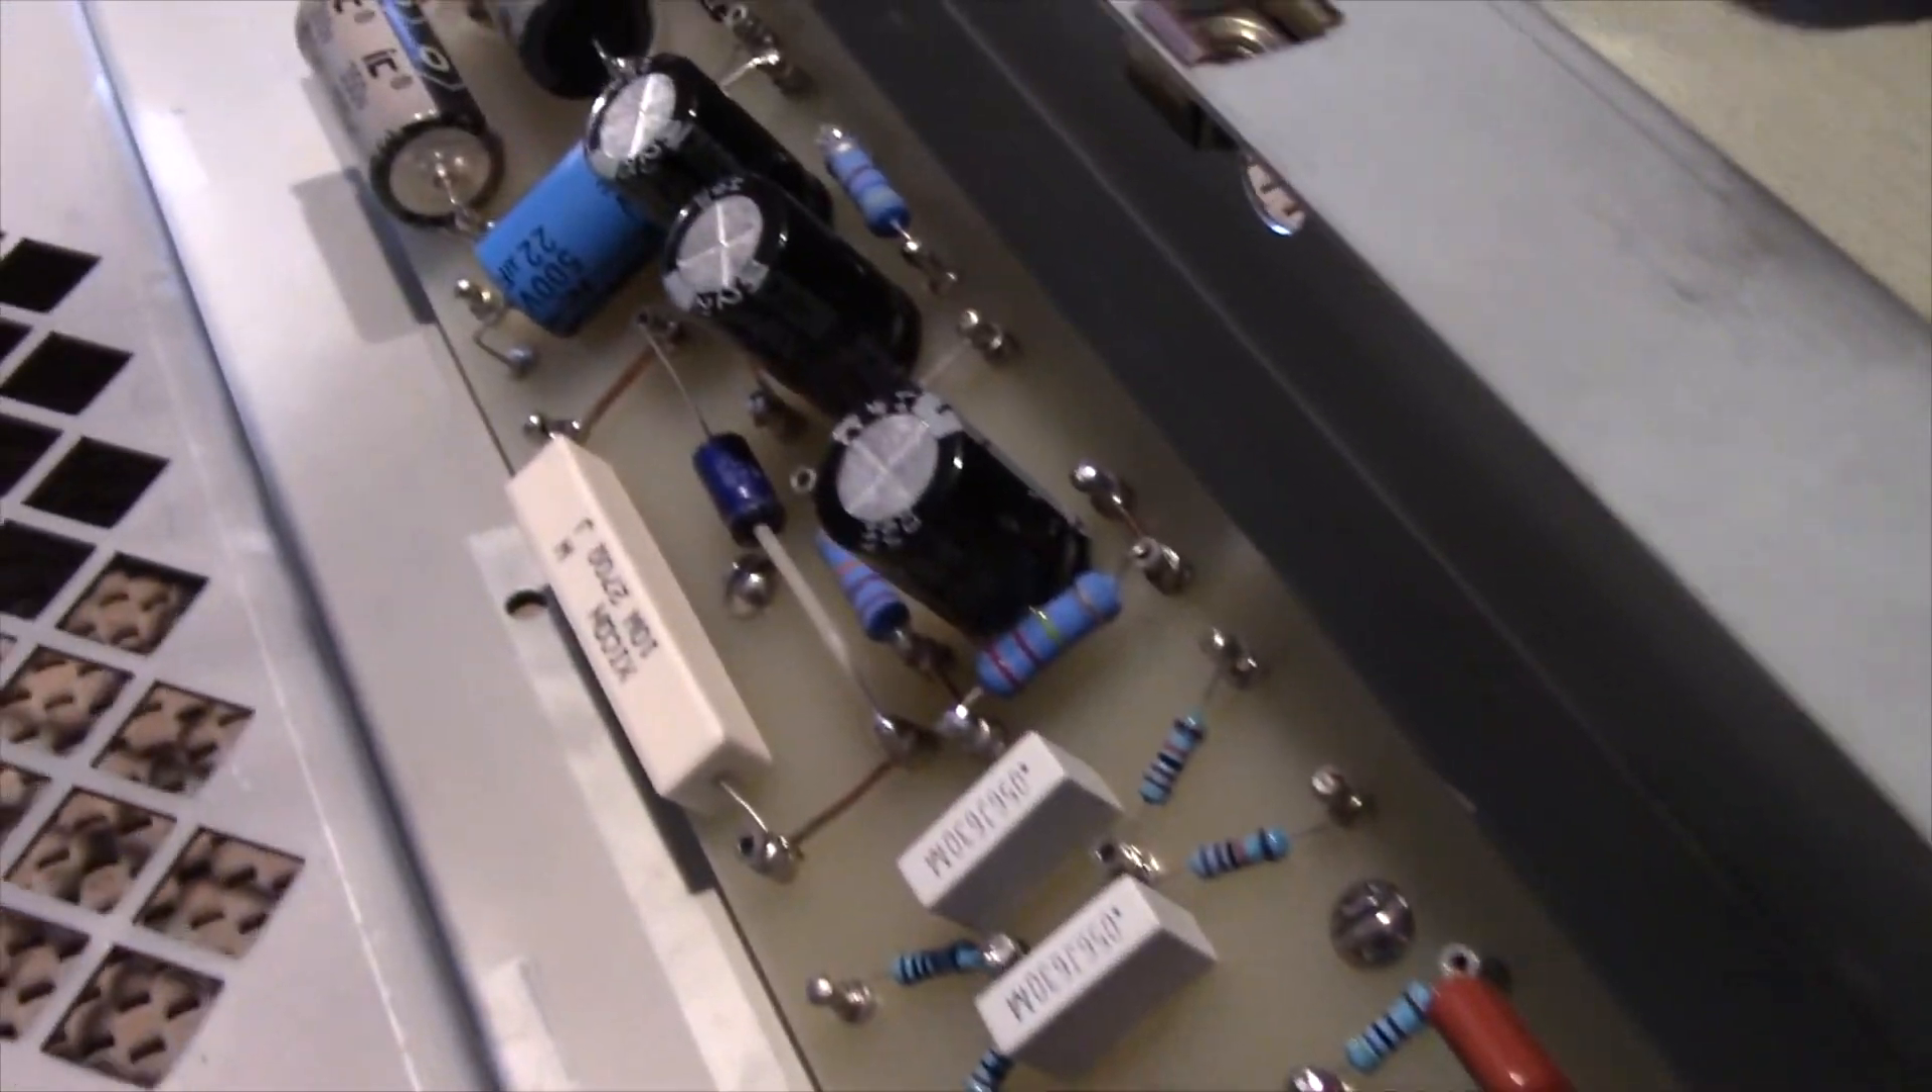Craig got busy throughout the week getting the components mounted and soldered into place. Just look at the beautiful end result of his hard work.